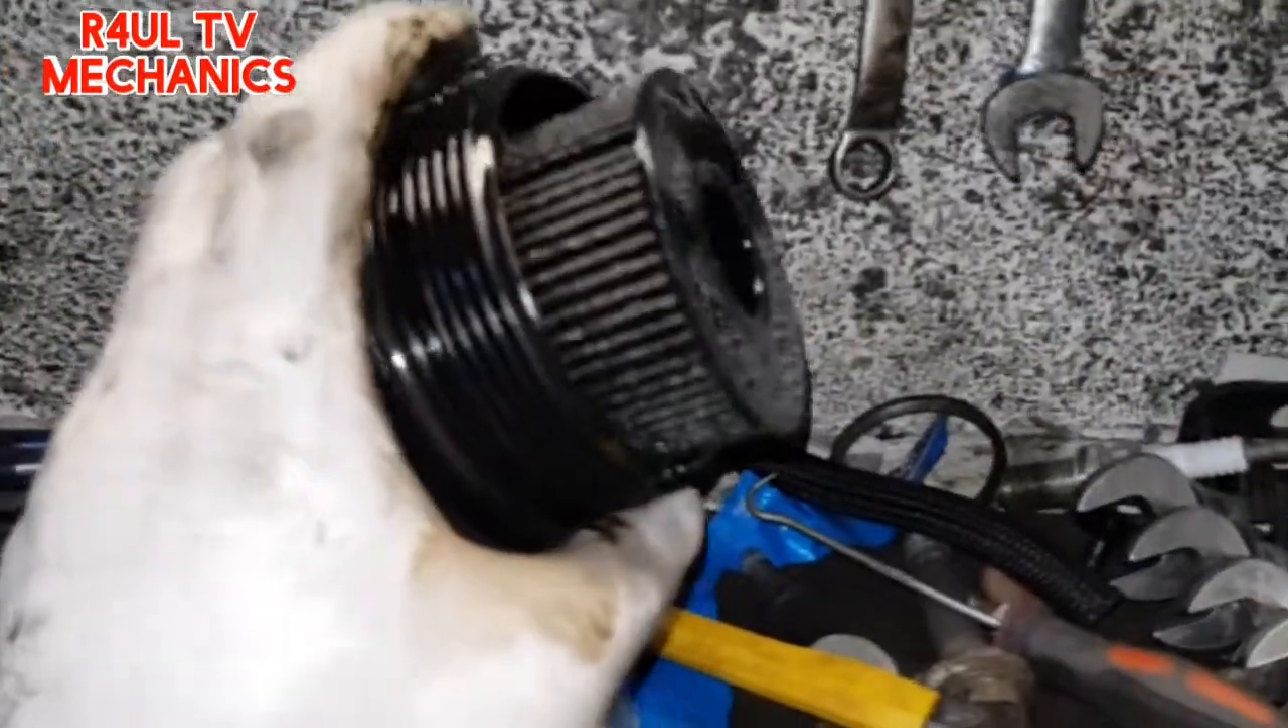Okay, there we have it, one oil filter off.